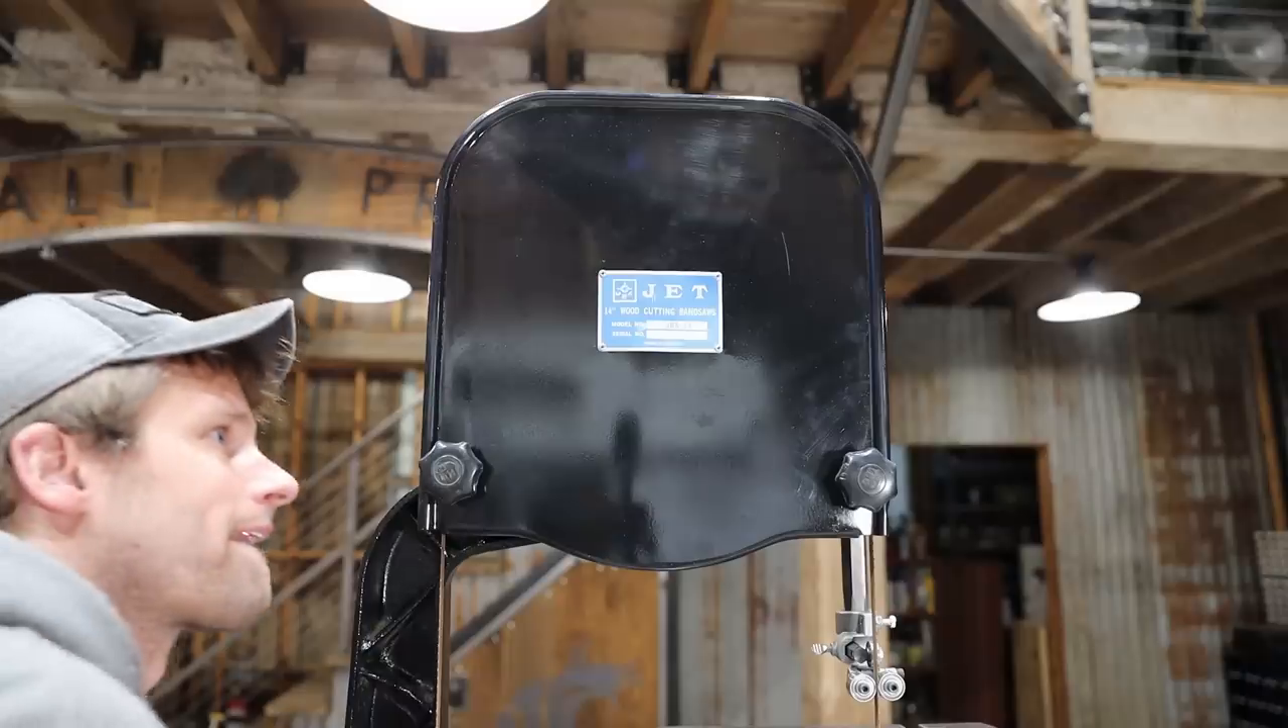I riveted the serial number tag back on.